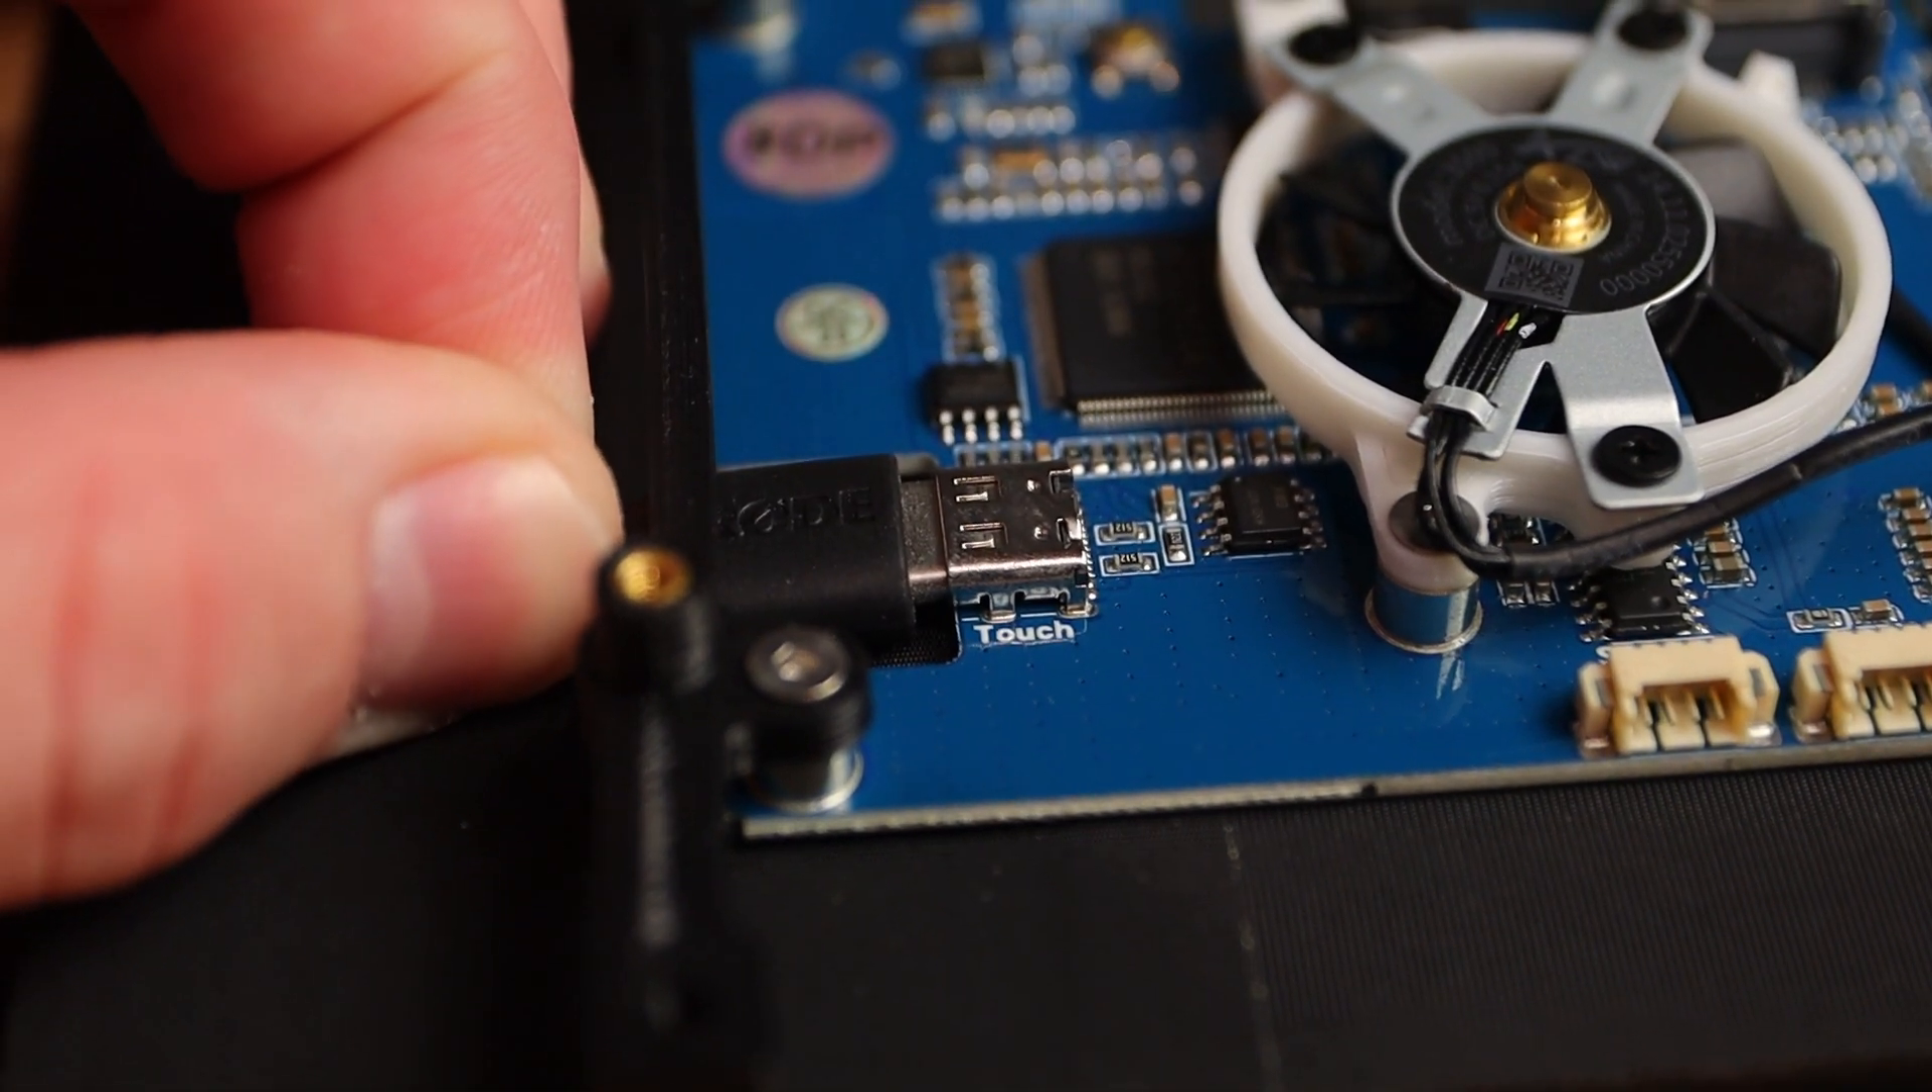The display's touch signal is also a USB -C connector but fortunately I'm still able to plug it in without any part of the PC getting in the way.